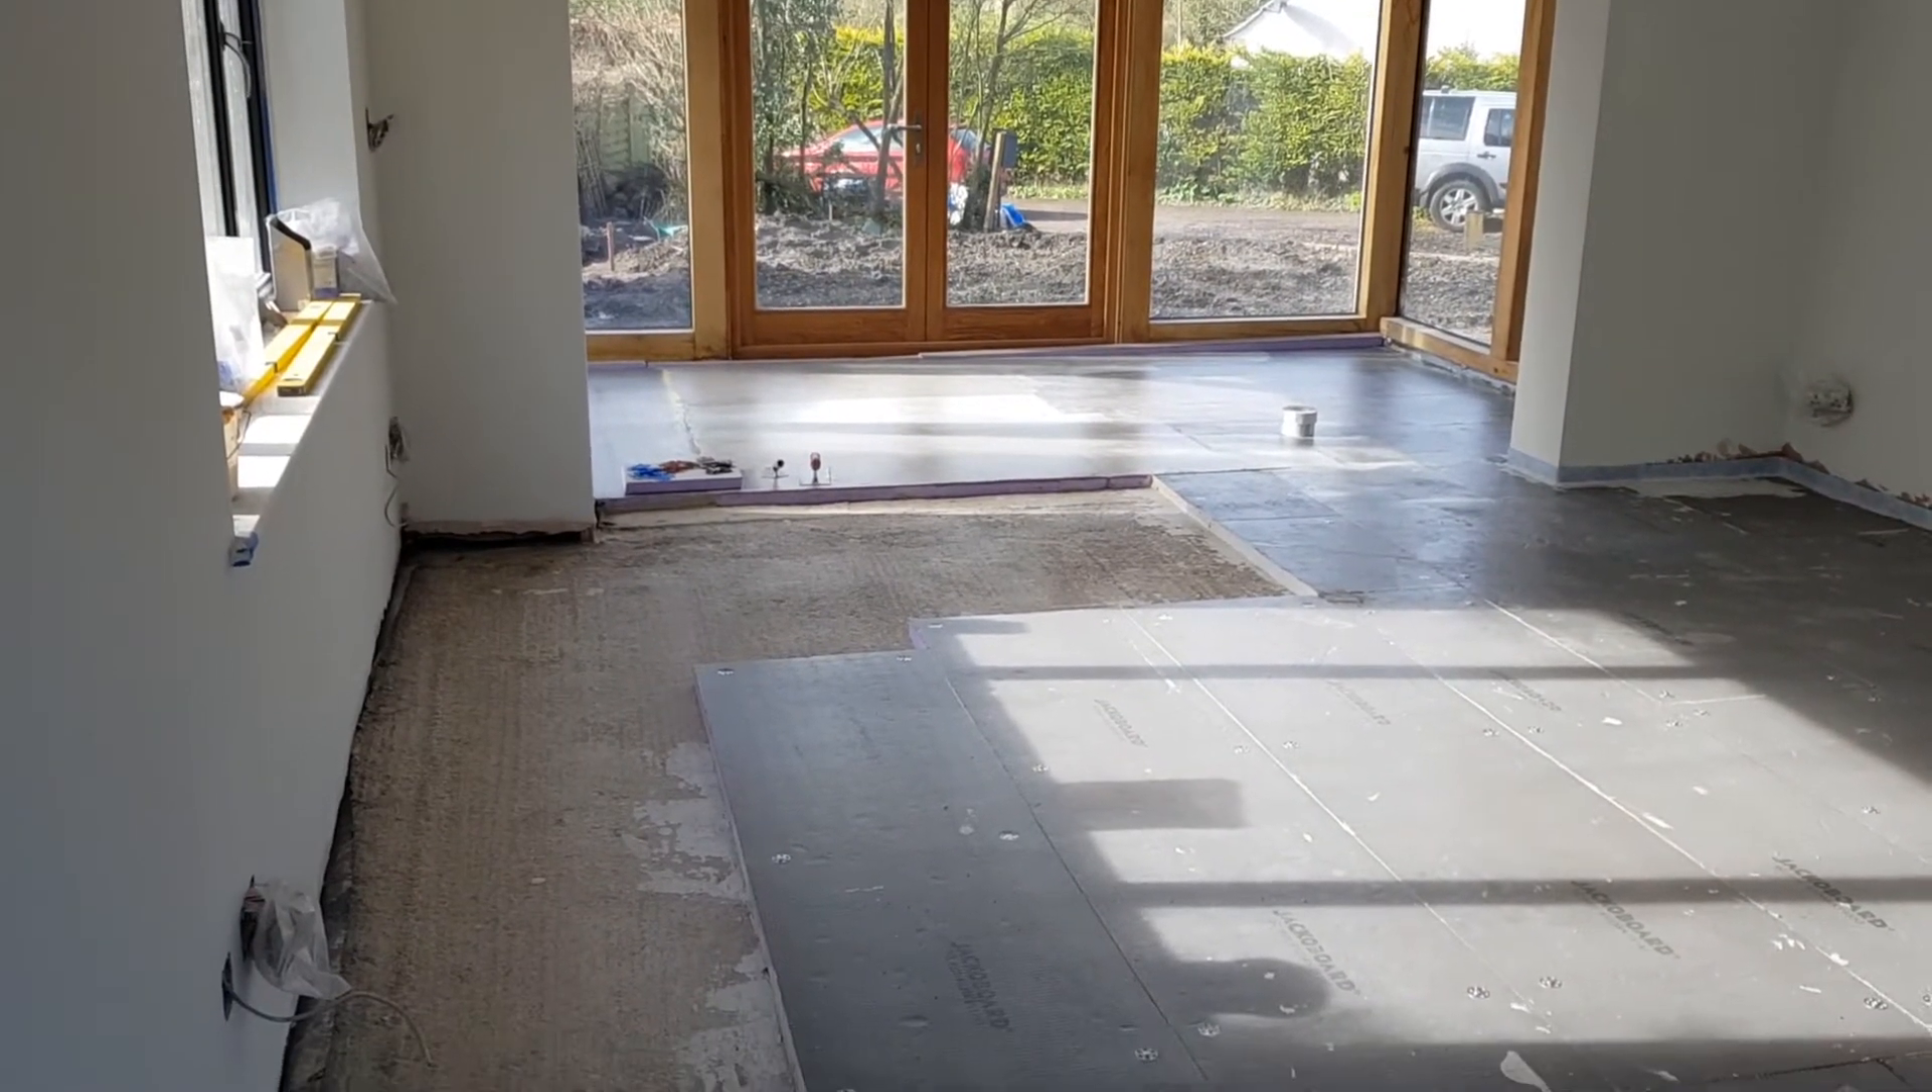So we've just got as you can see a couple more panels to put in.